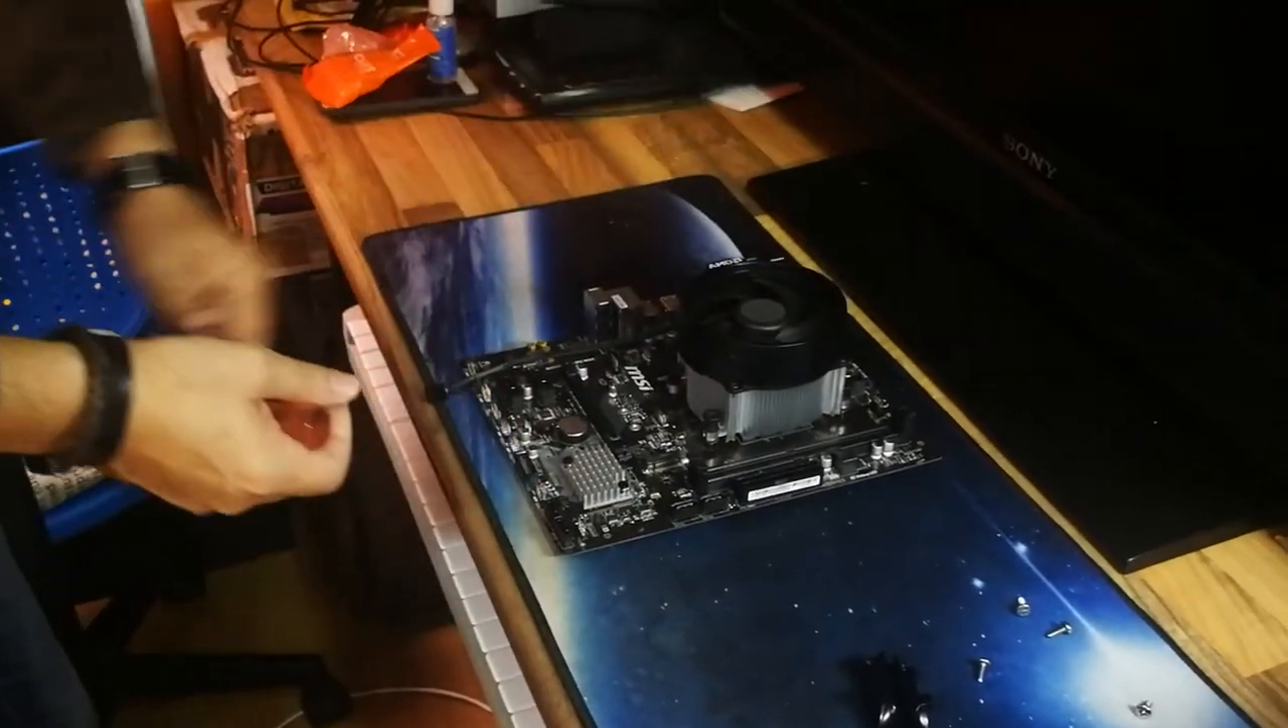Ya tenemos puesto nuestro ventilador en nuestro Ryzen 5 2400G con Vega 11.